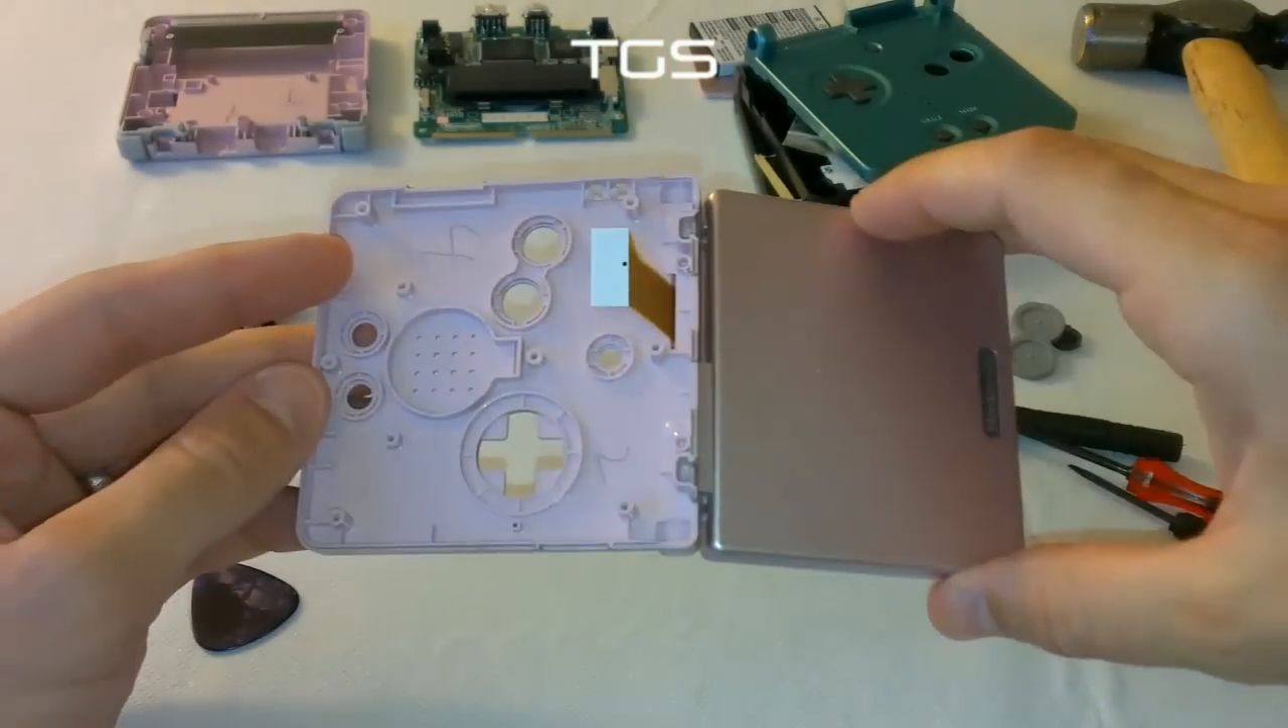What you're left with is the rest of the Game Boy empty with ribbon.